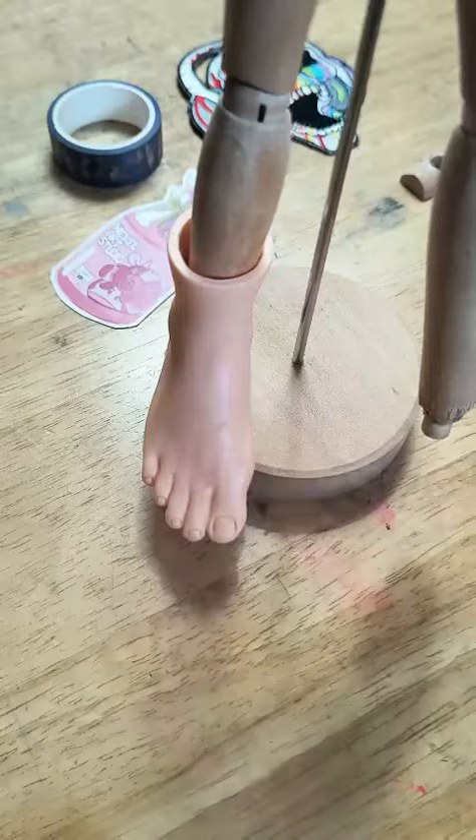So I've got these little feet for him to wear. And they're not a perfect fit.